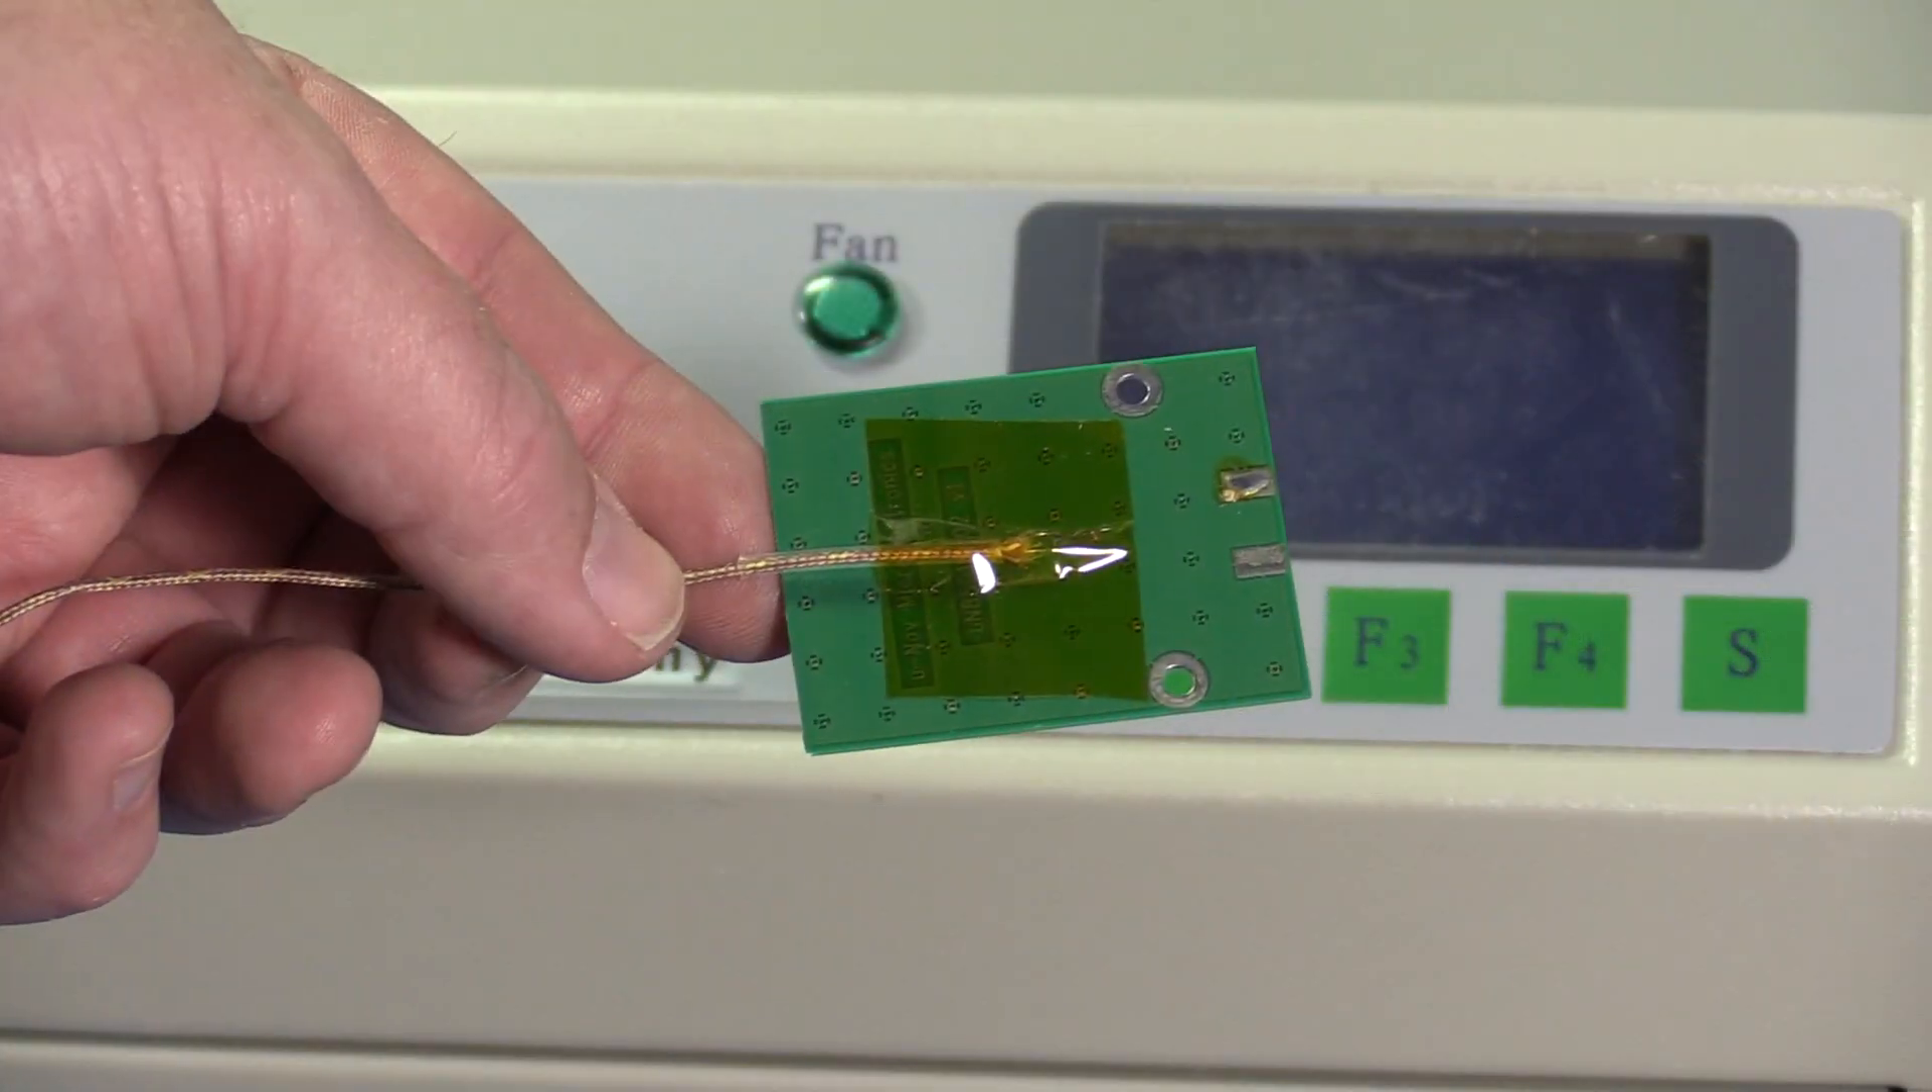I have a K-type thermocouple probe attached to a piece of scrap board with some Kapton tape.